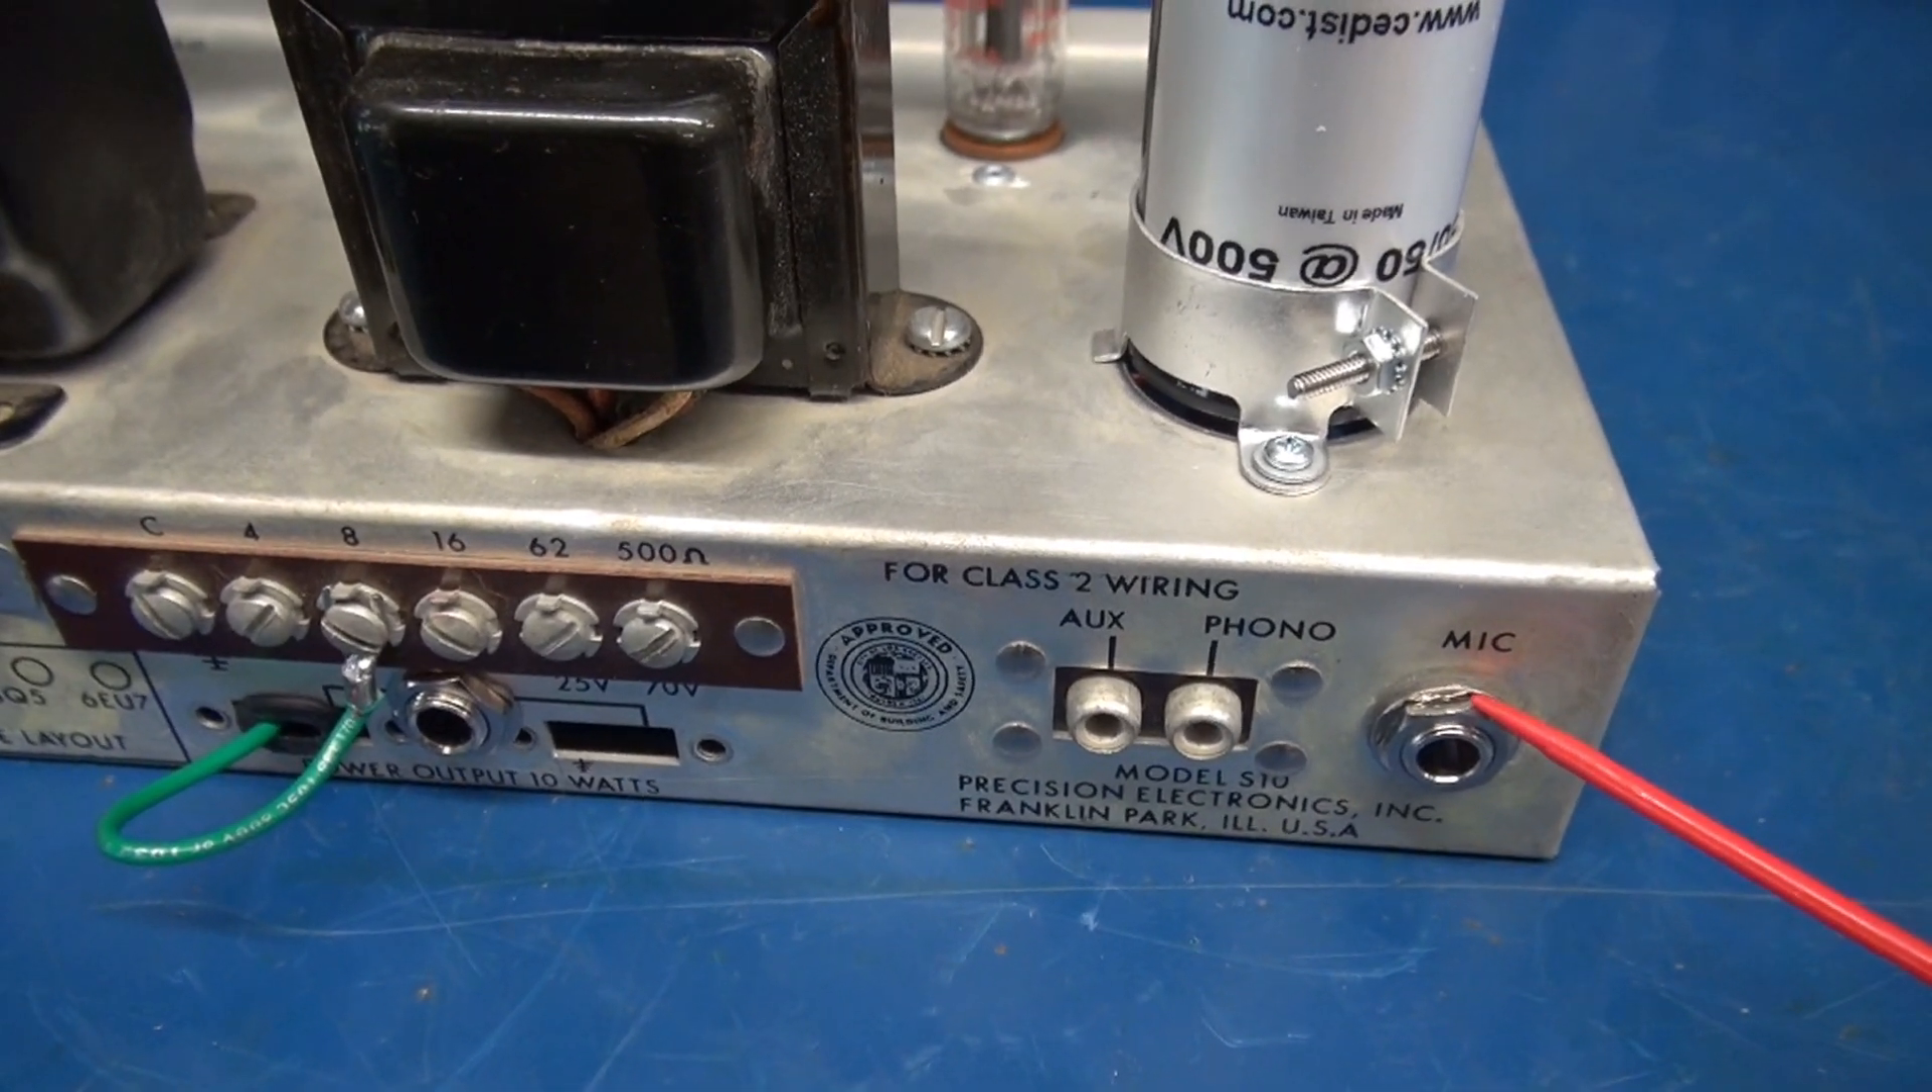That old microphone input jack has been replaced with a quarter-inch type to plug your guitar in with.